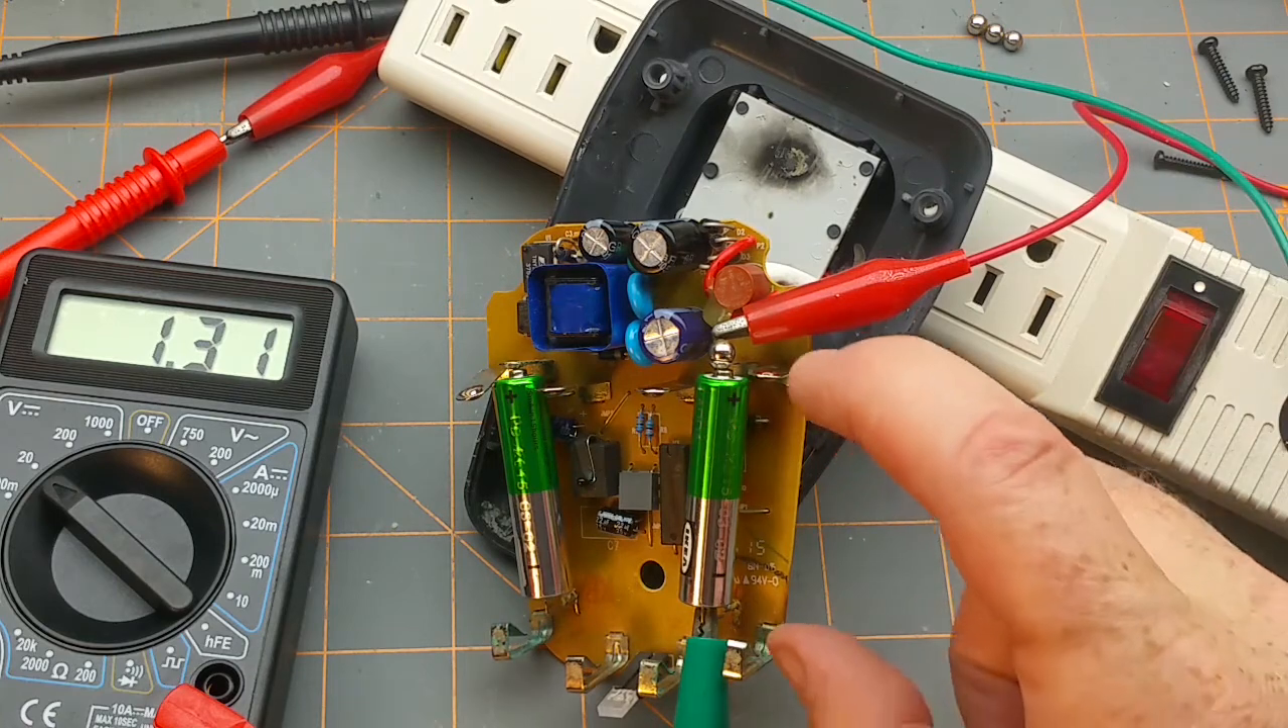I've got clip leads on either end of this battery.